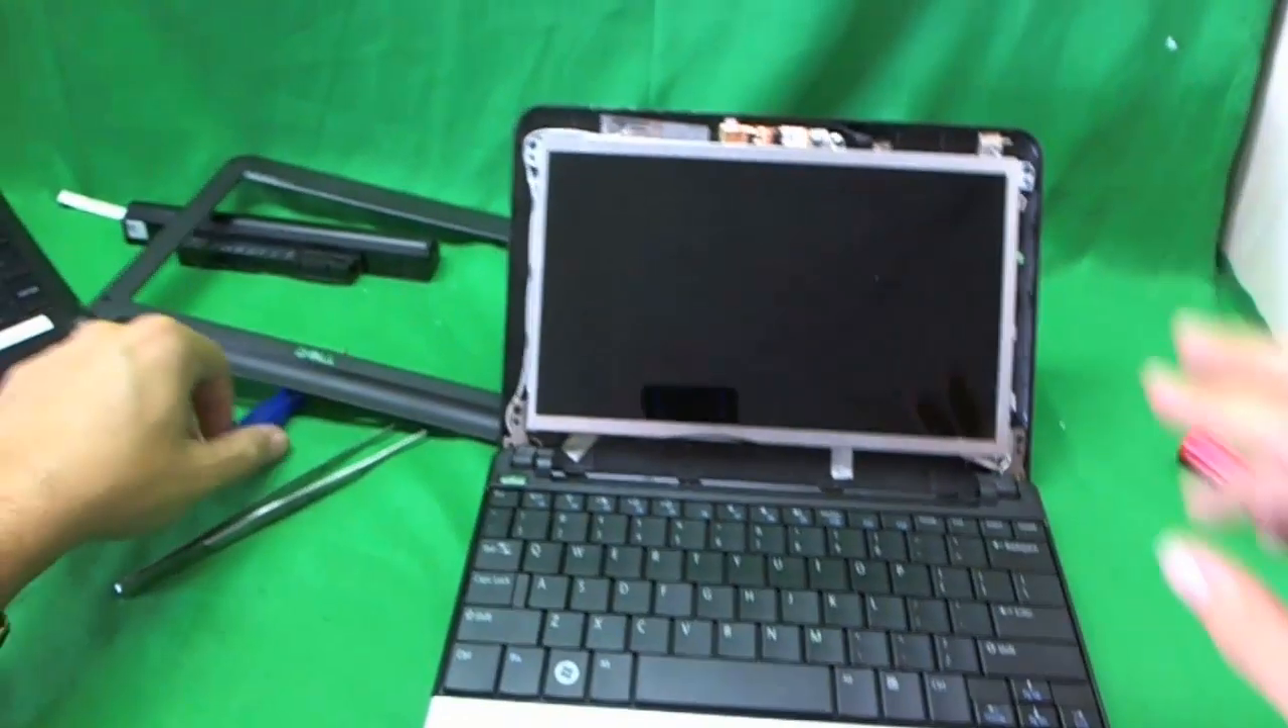Next we see the screen exposed.